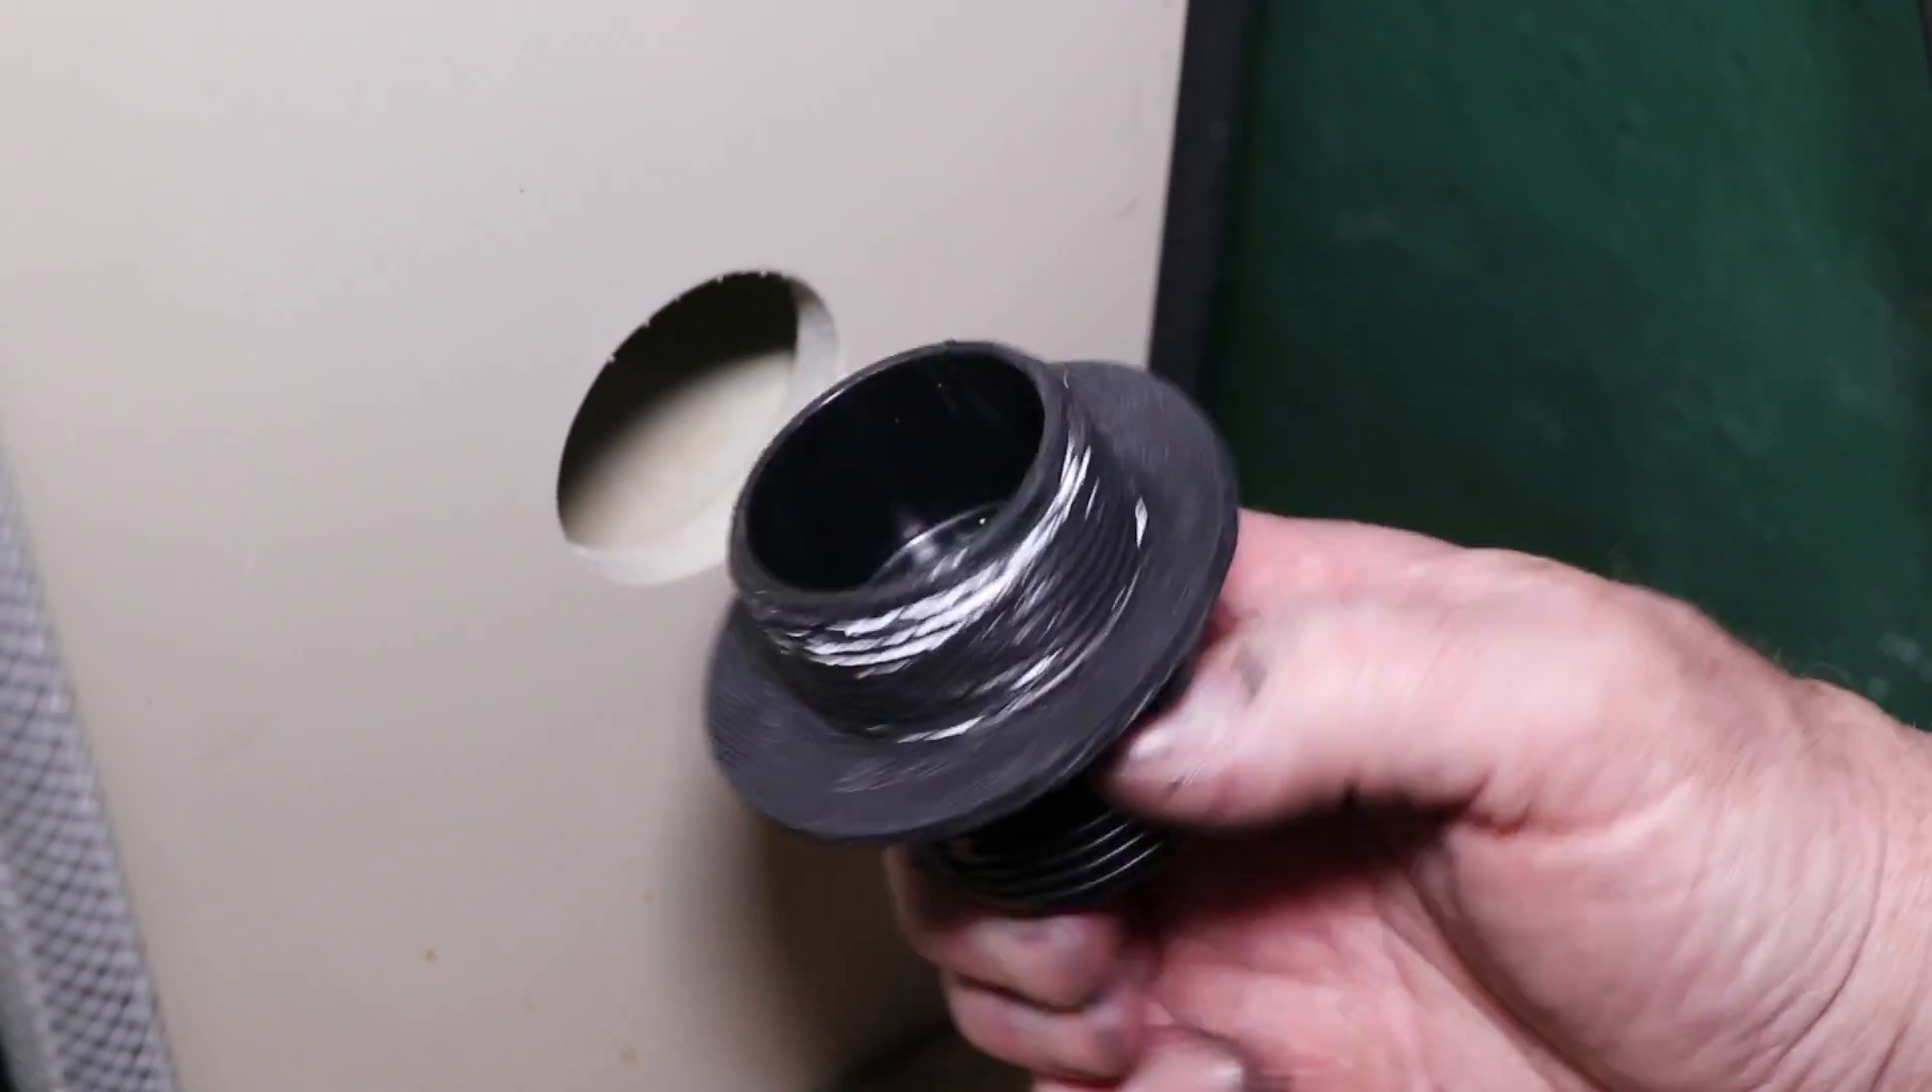There we go that's the finished product as you can see the gaskets on it just there and then we've got the PTFE on it as well.